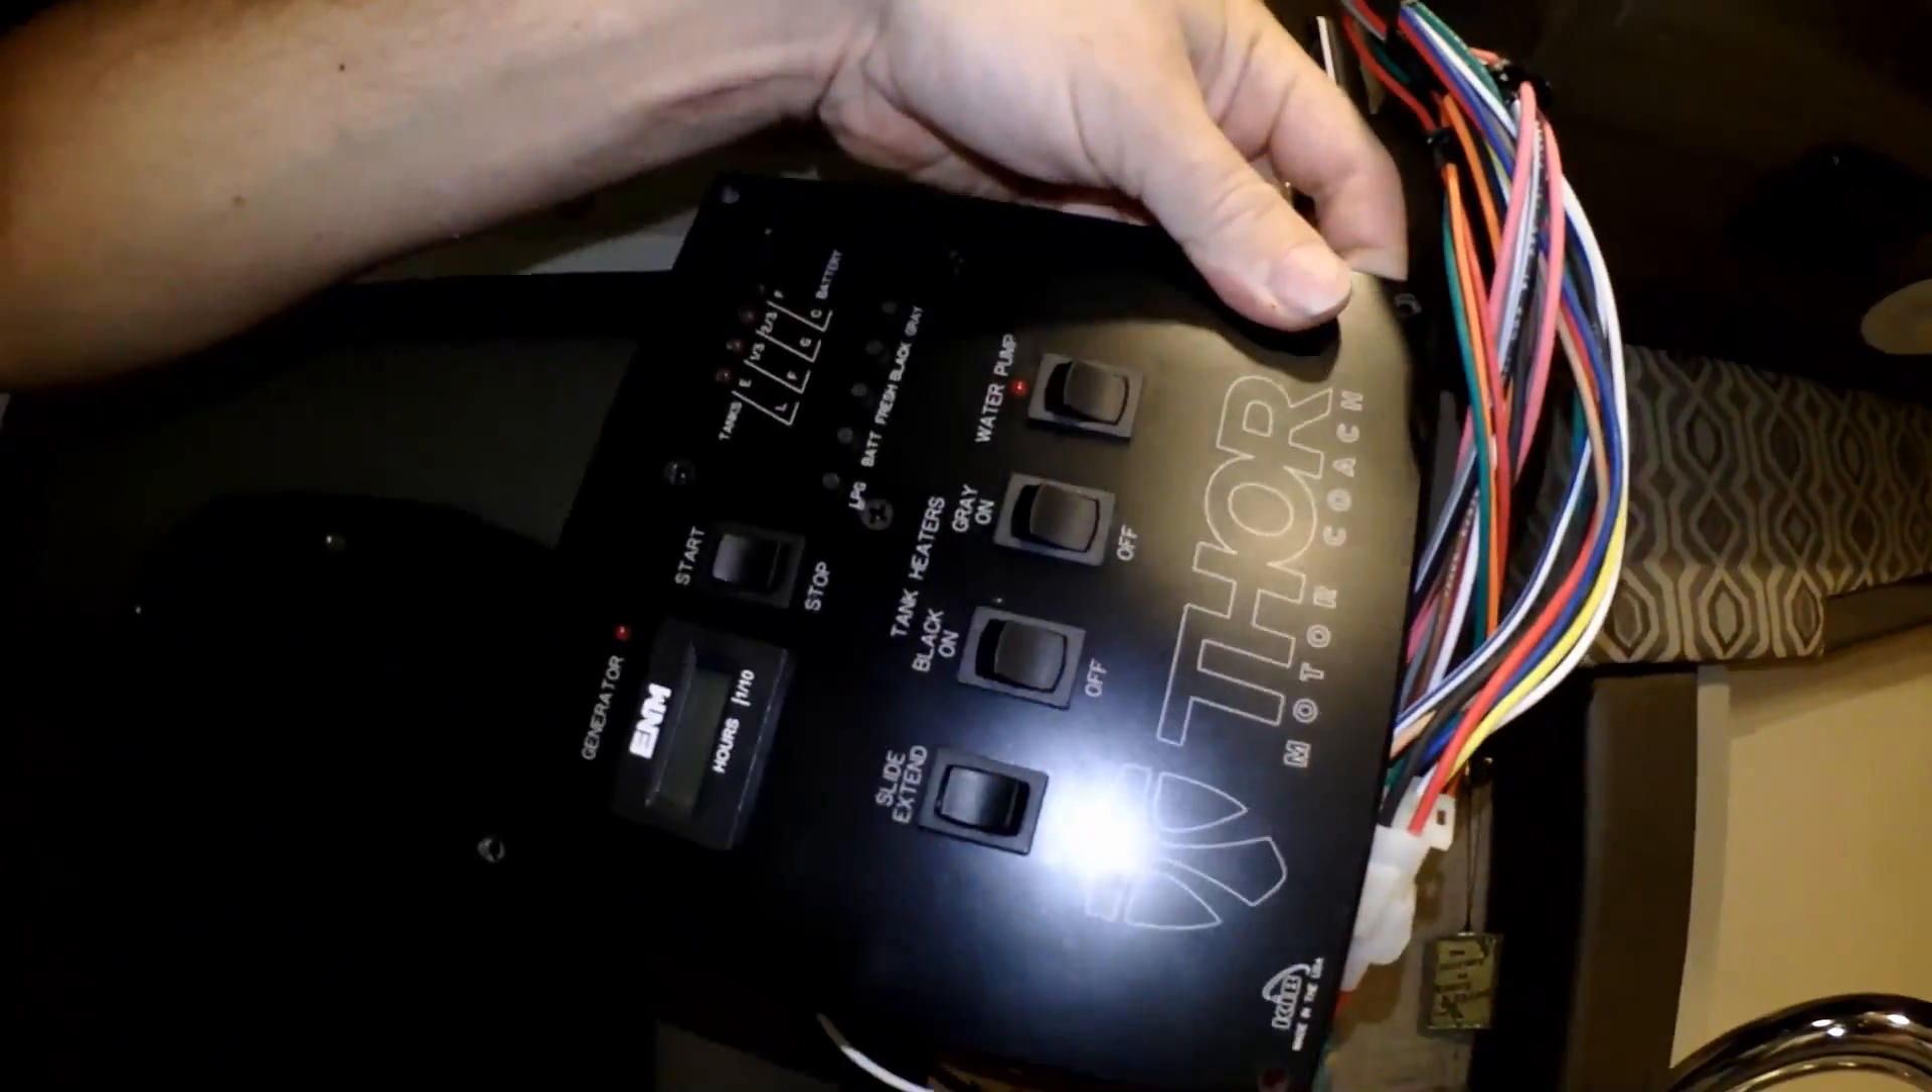And yeah, I know this control panel is pulled out.